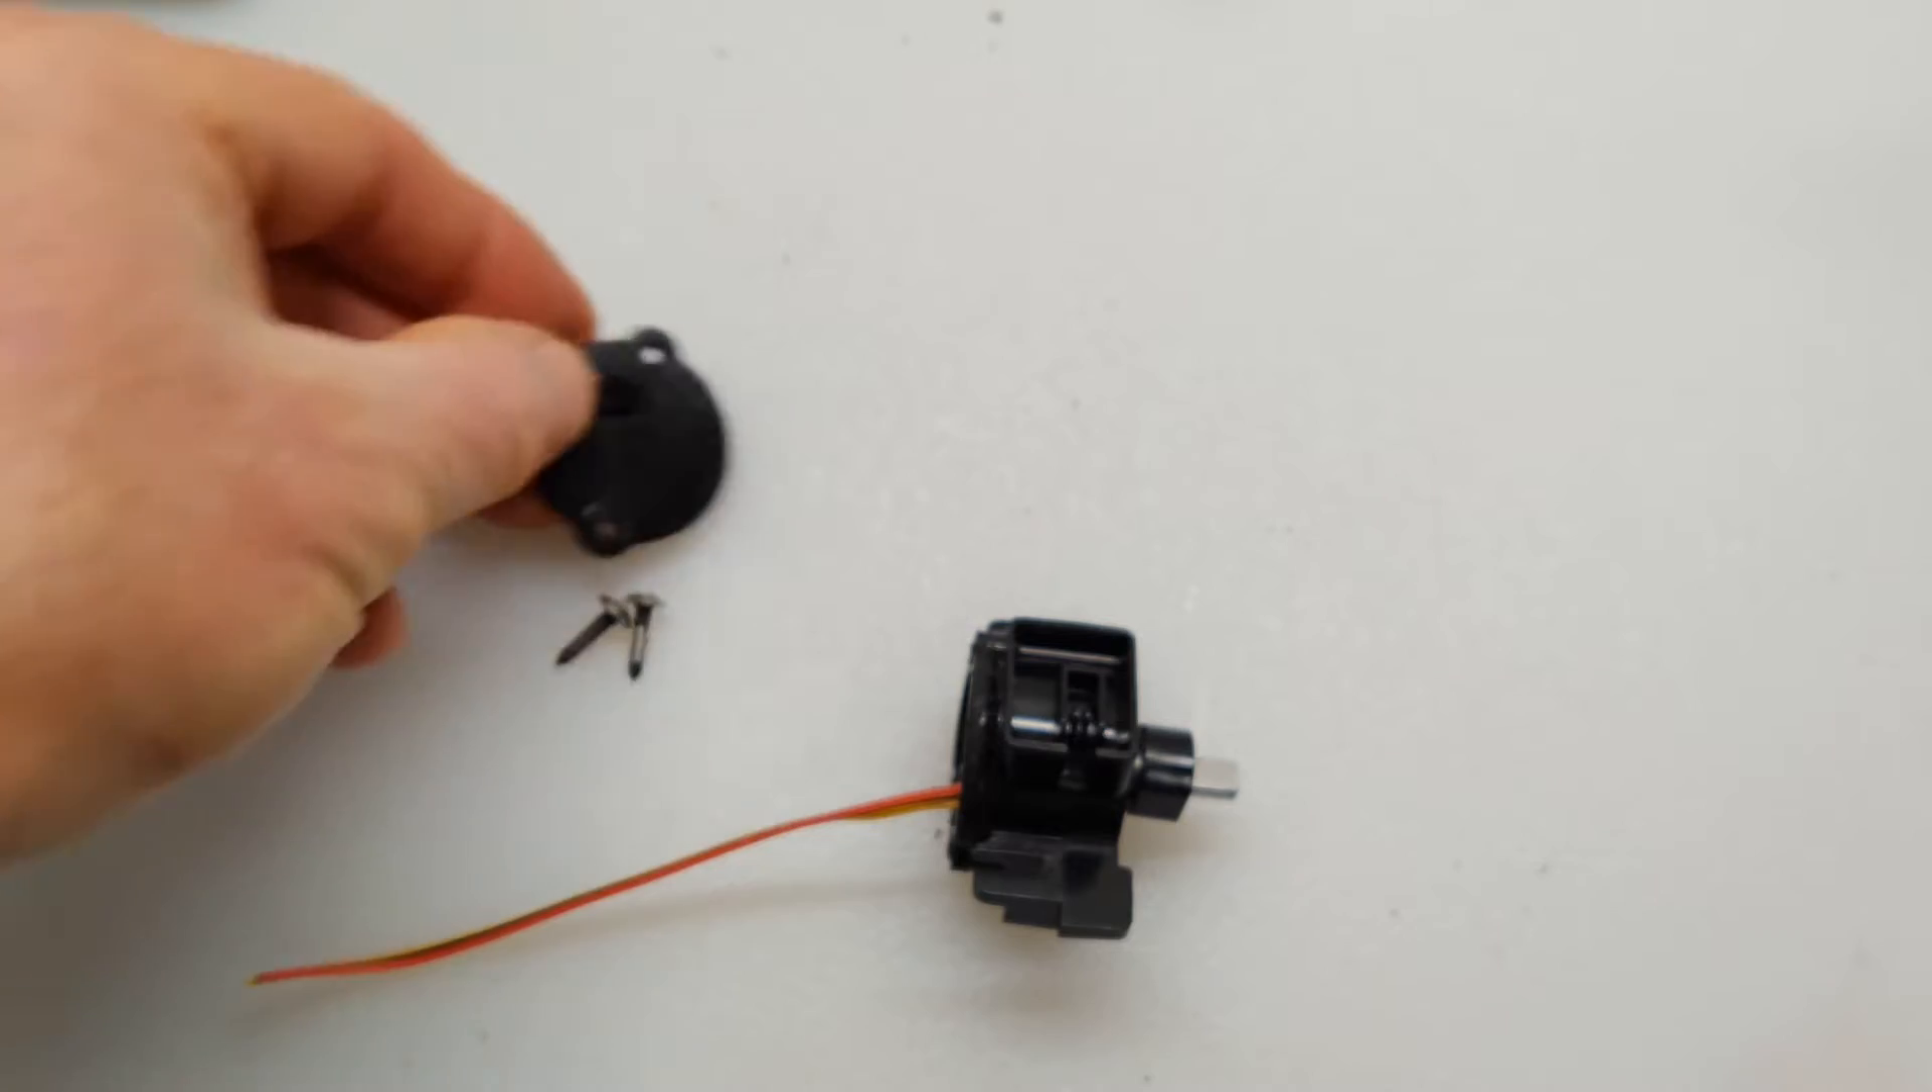And so I've taken apart the Haswing pot by taking off this back section here, the two screws, and then sliding the wires through it.